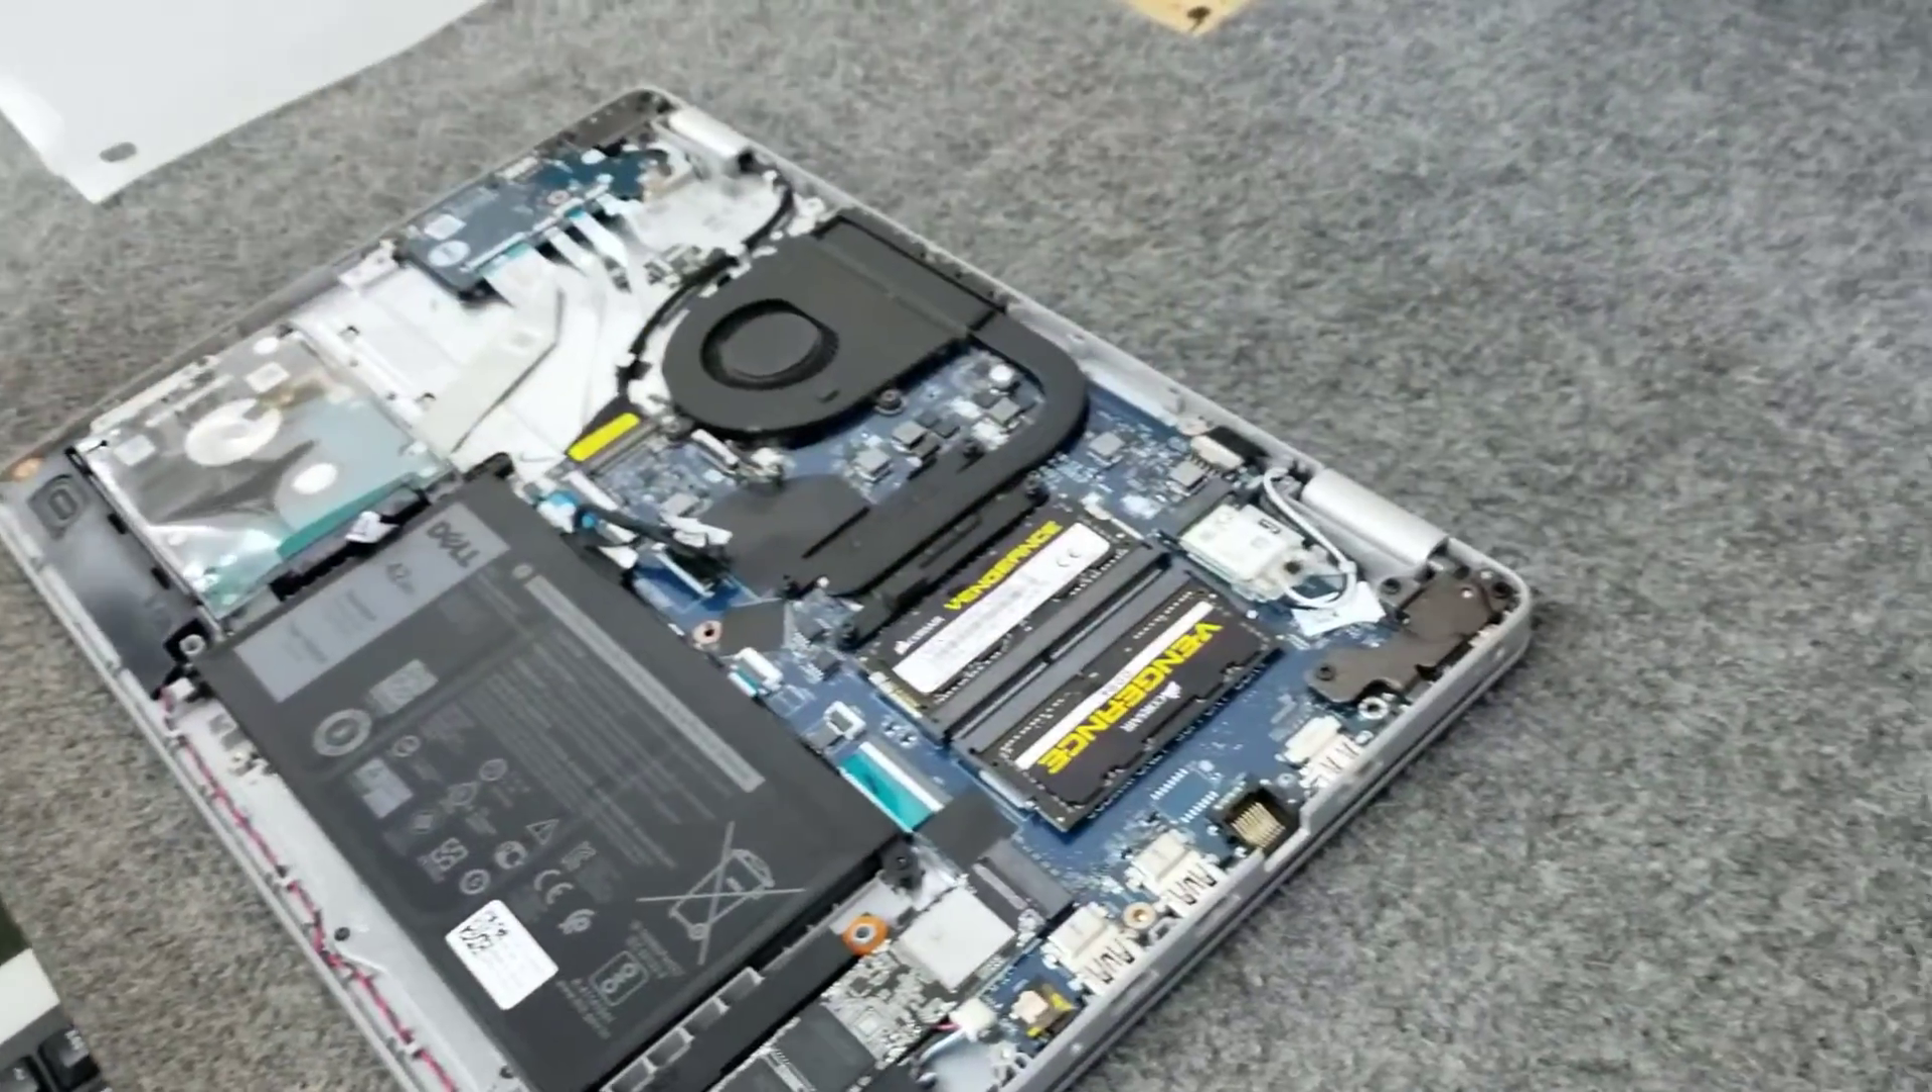So now we got the memory upgraded. Got the new hard drive in it.